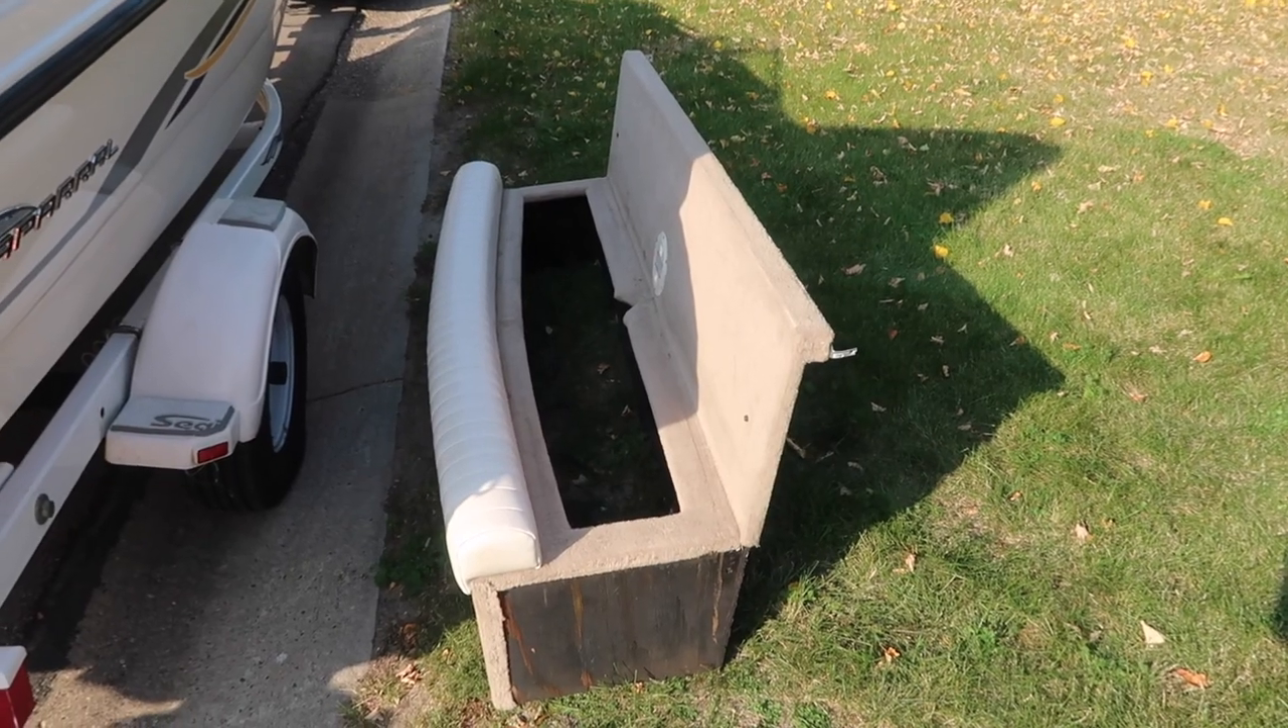Okay, I got the back bench out of the boat.